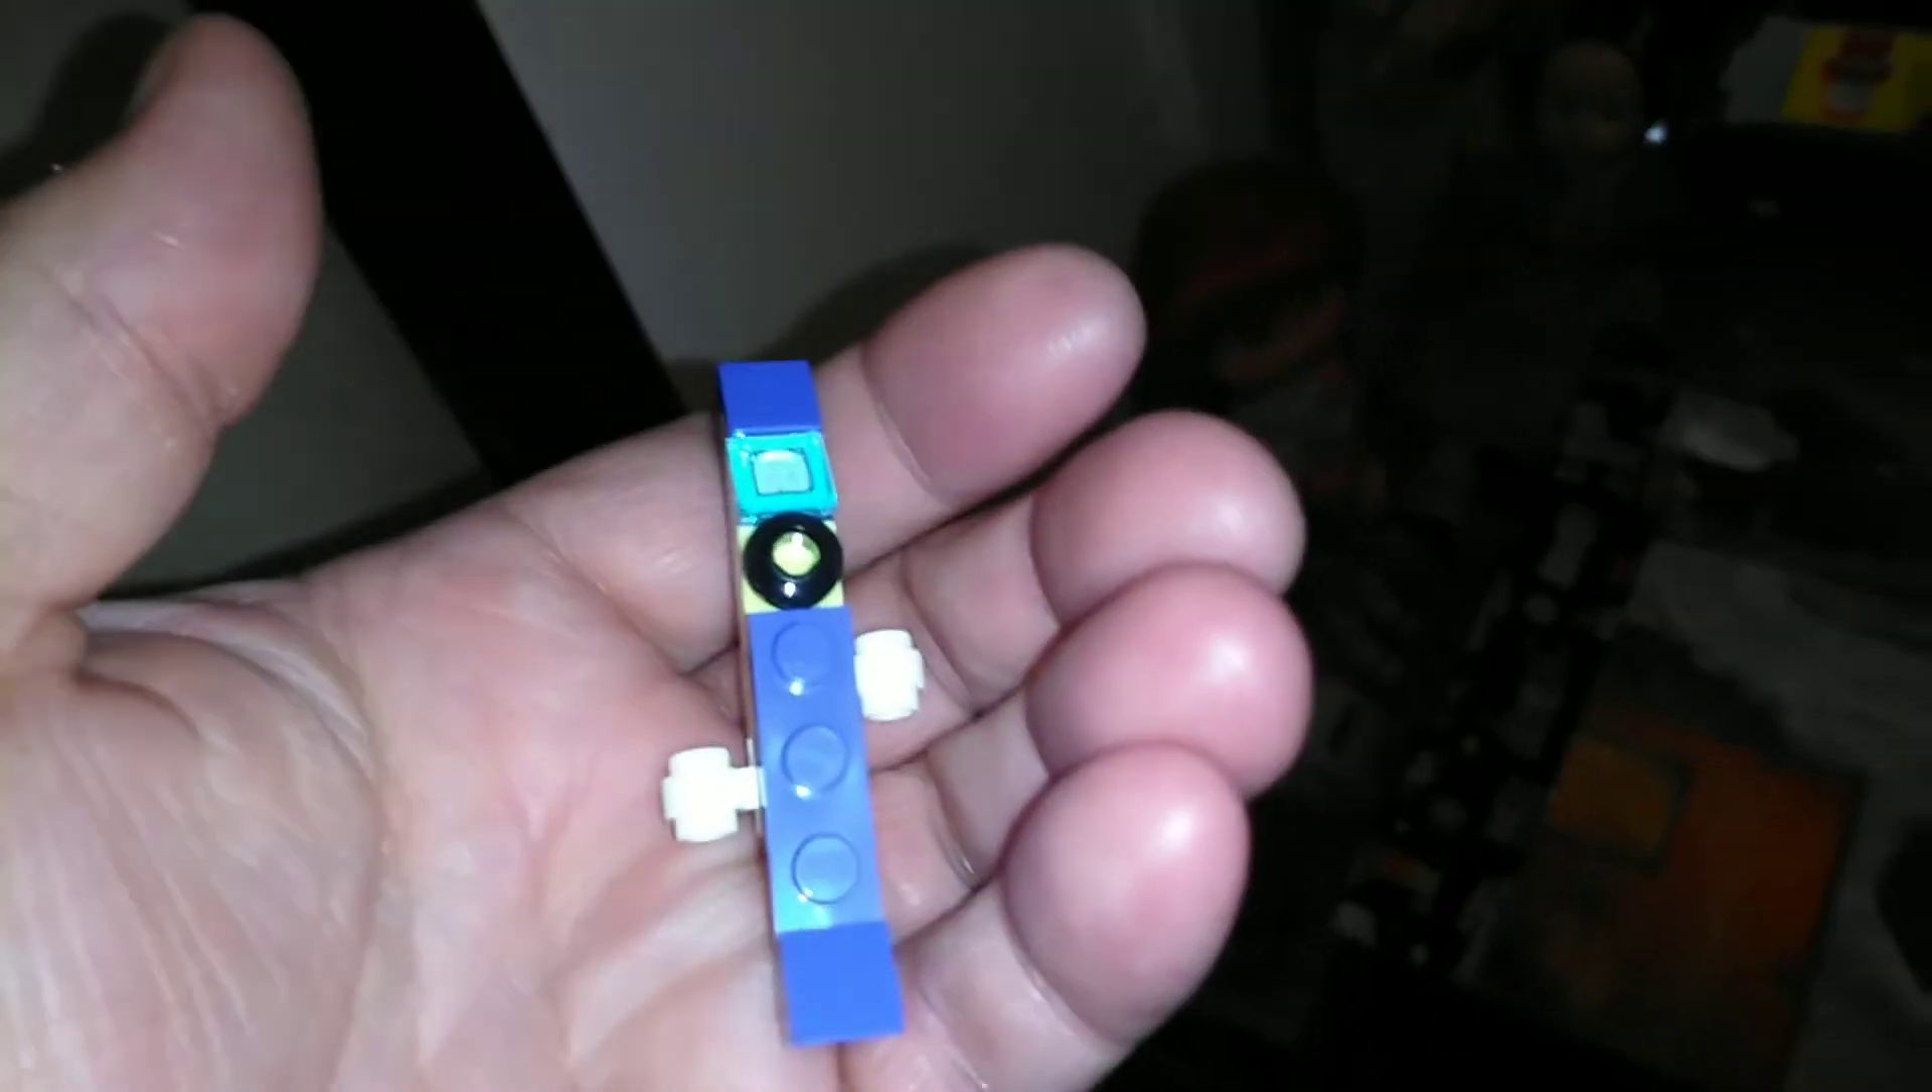Um, I don't understand why the feet don't line up, and why it's so thin.